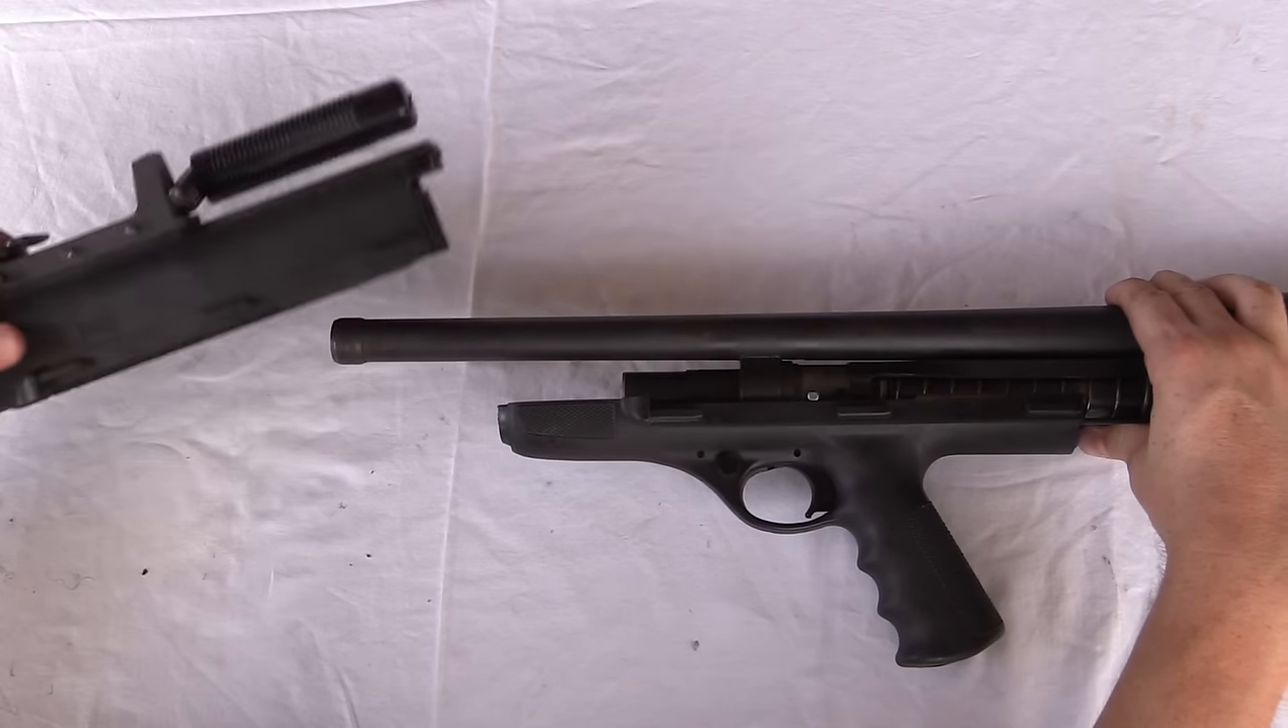Now the upper and lower assemblies are separate.